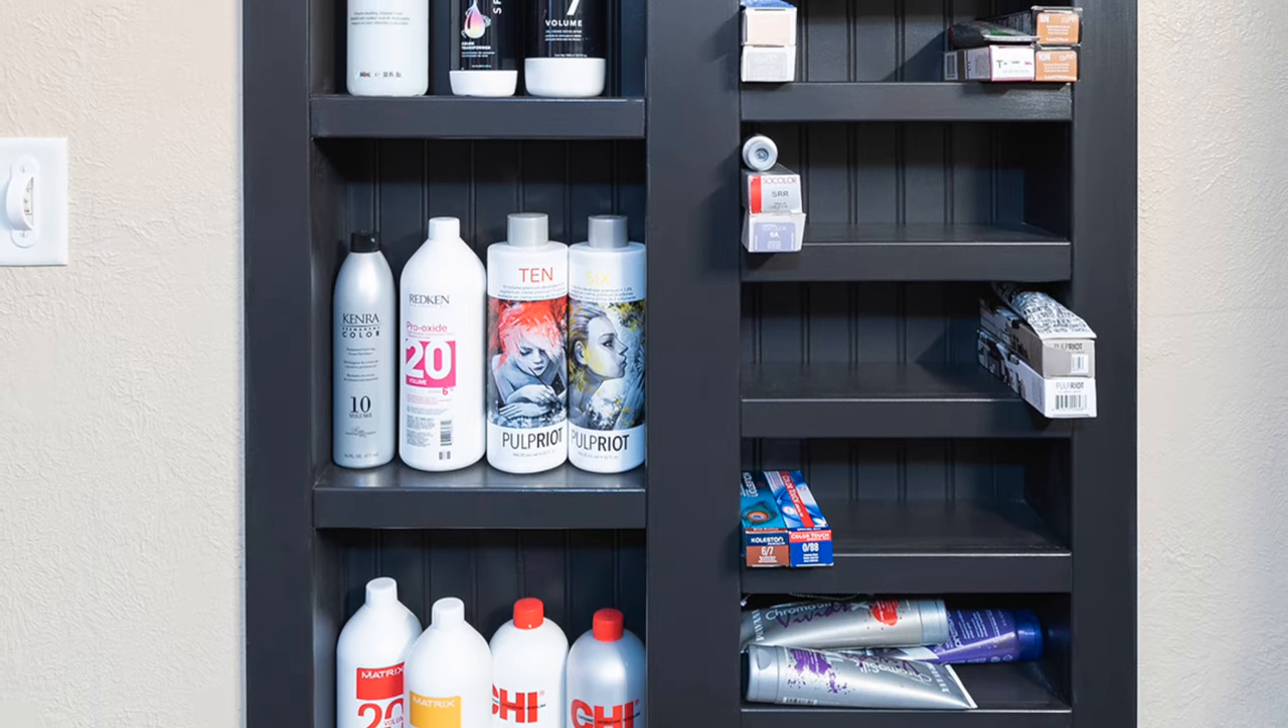This was on another wall, a little bit shallower, but we were able to build this shelf directly in between the two studs. So that's why you see this middle board framed out.